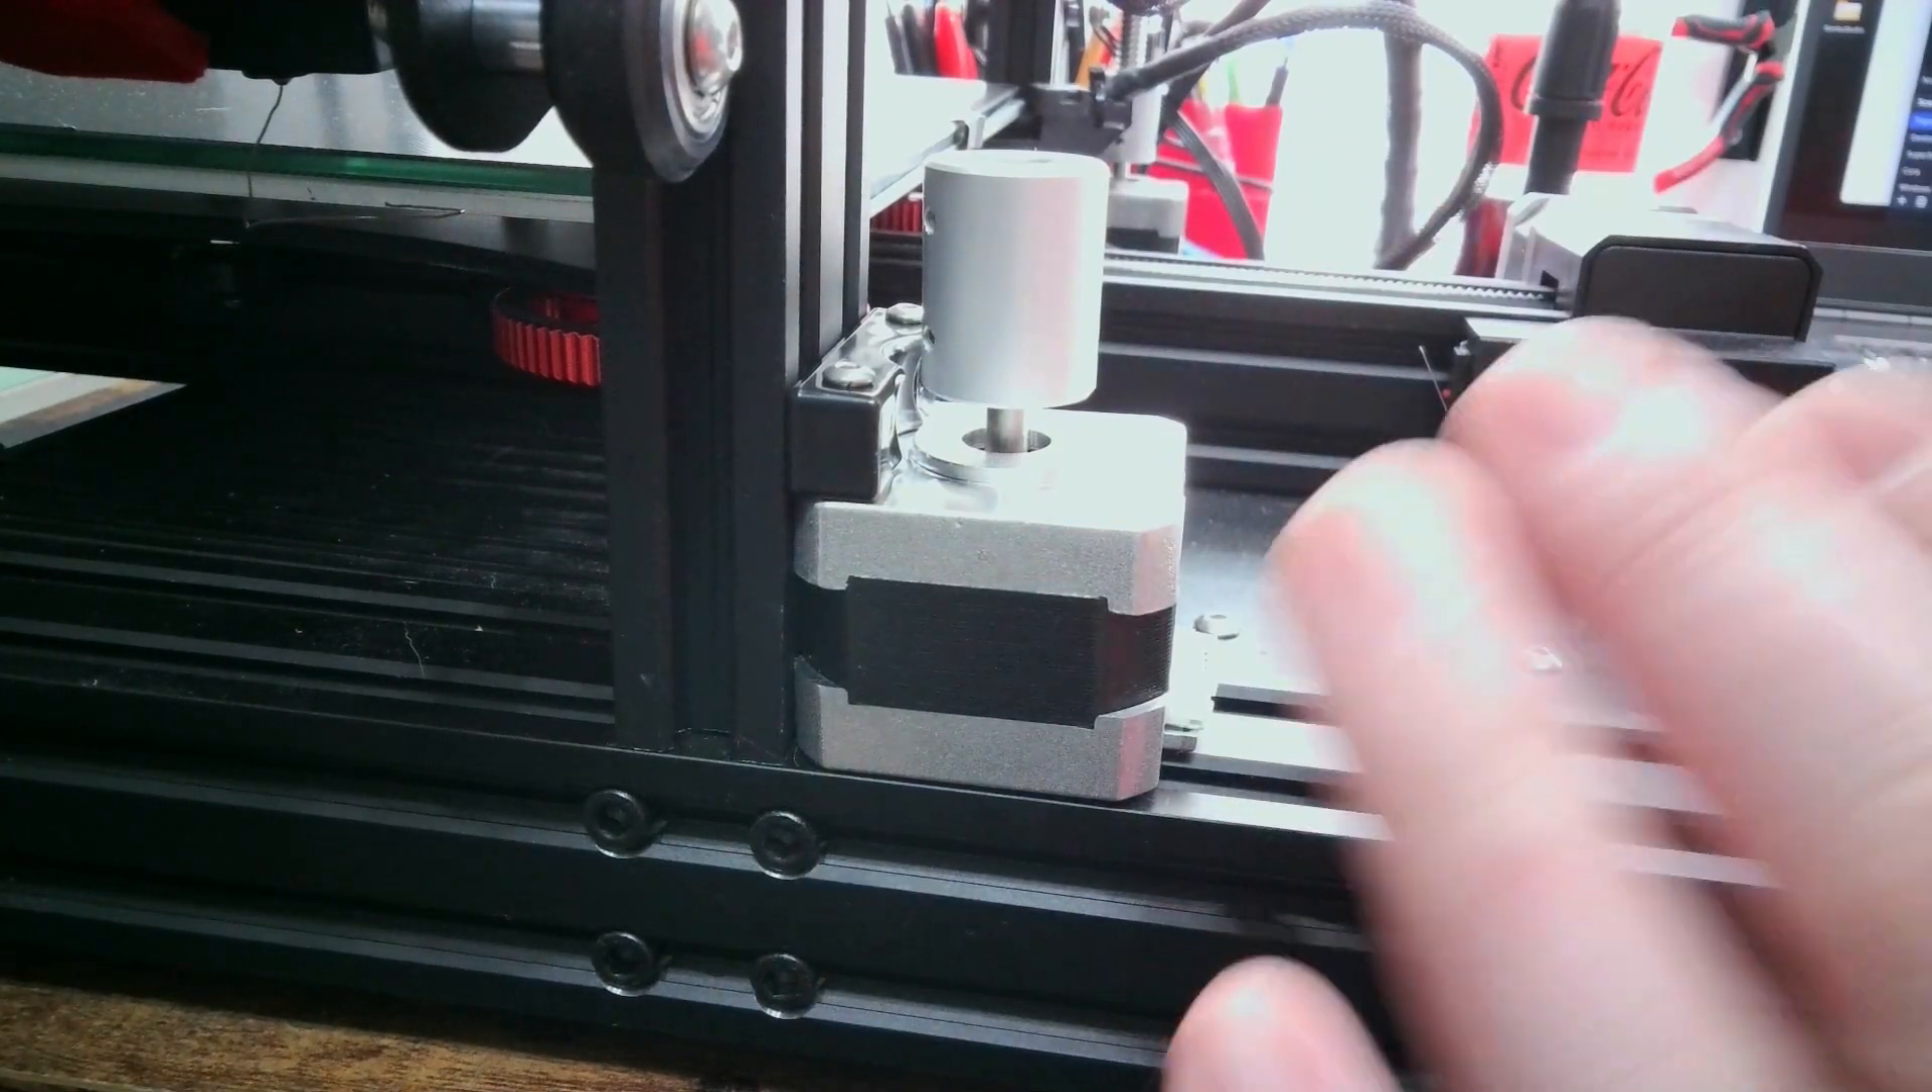So right now, I have the motor secured to the frame.